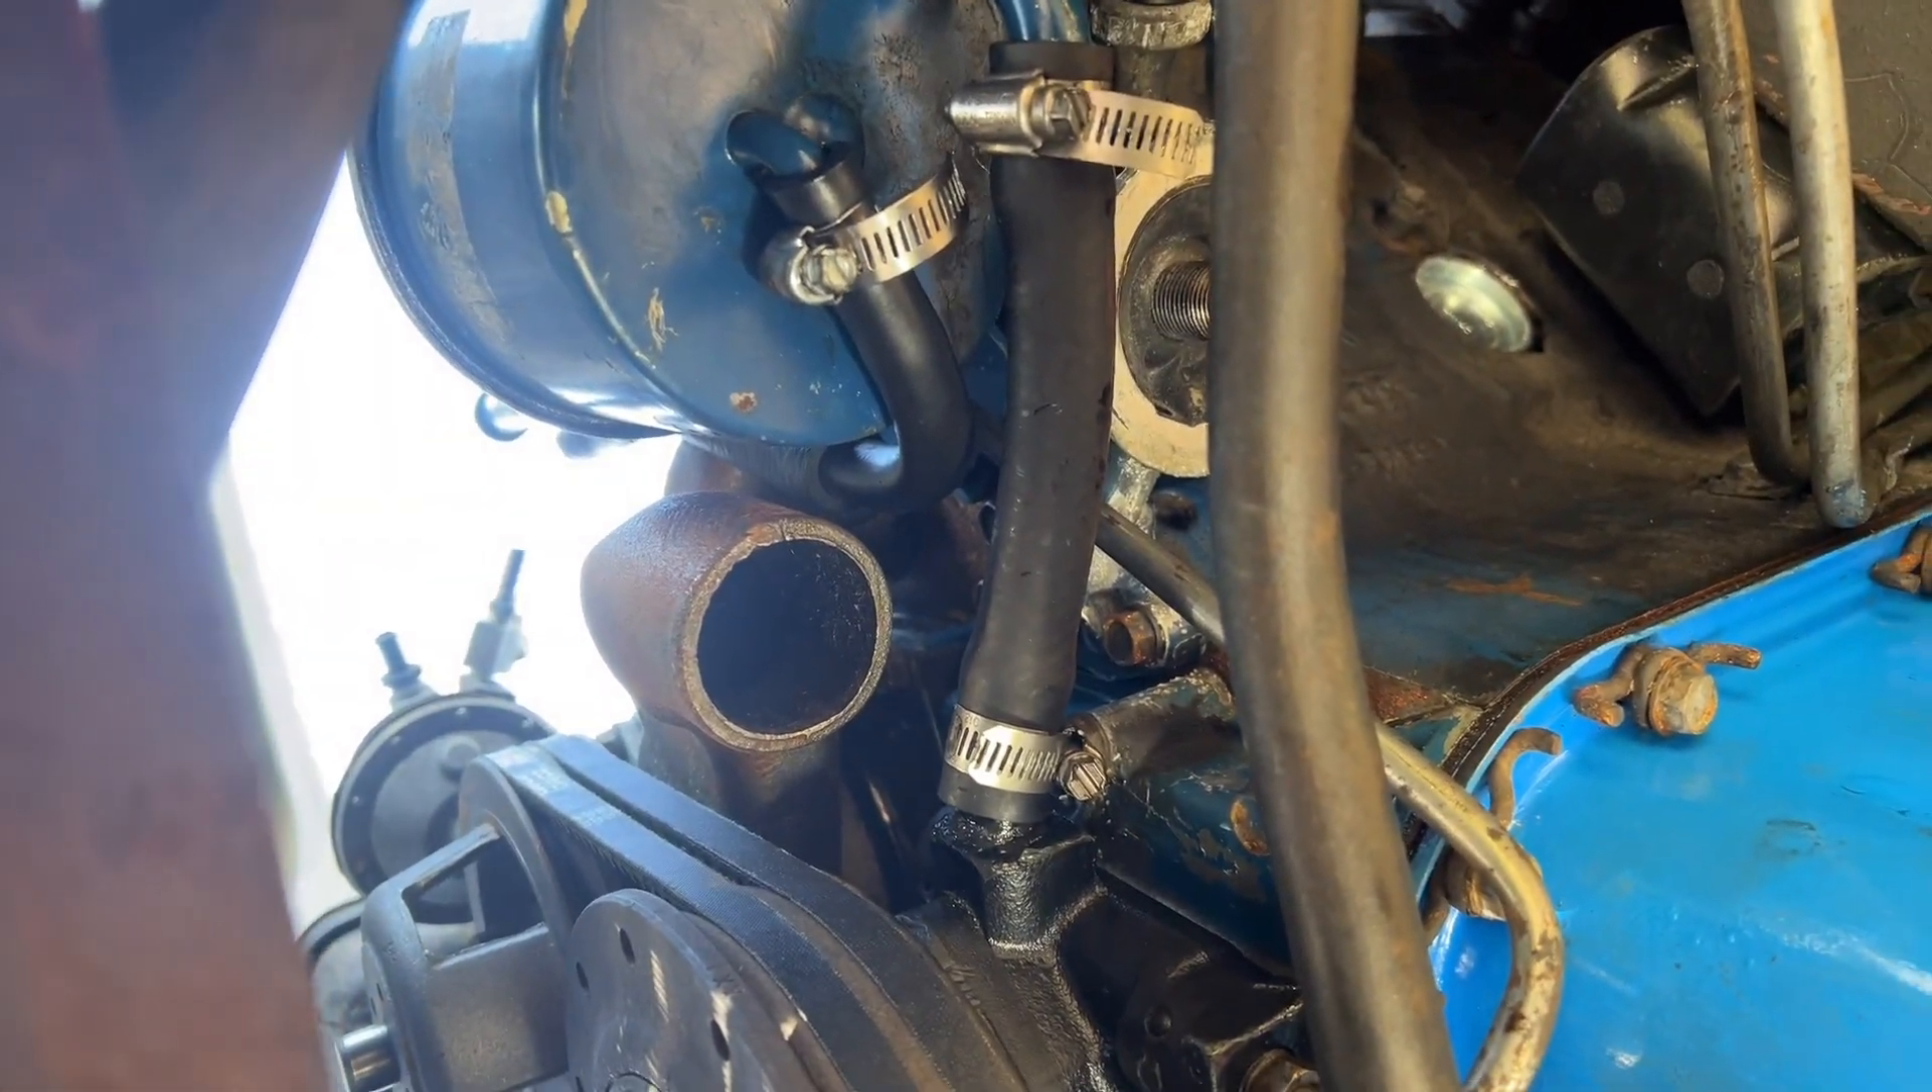You can see the new hose in place there with my new clamps.